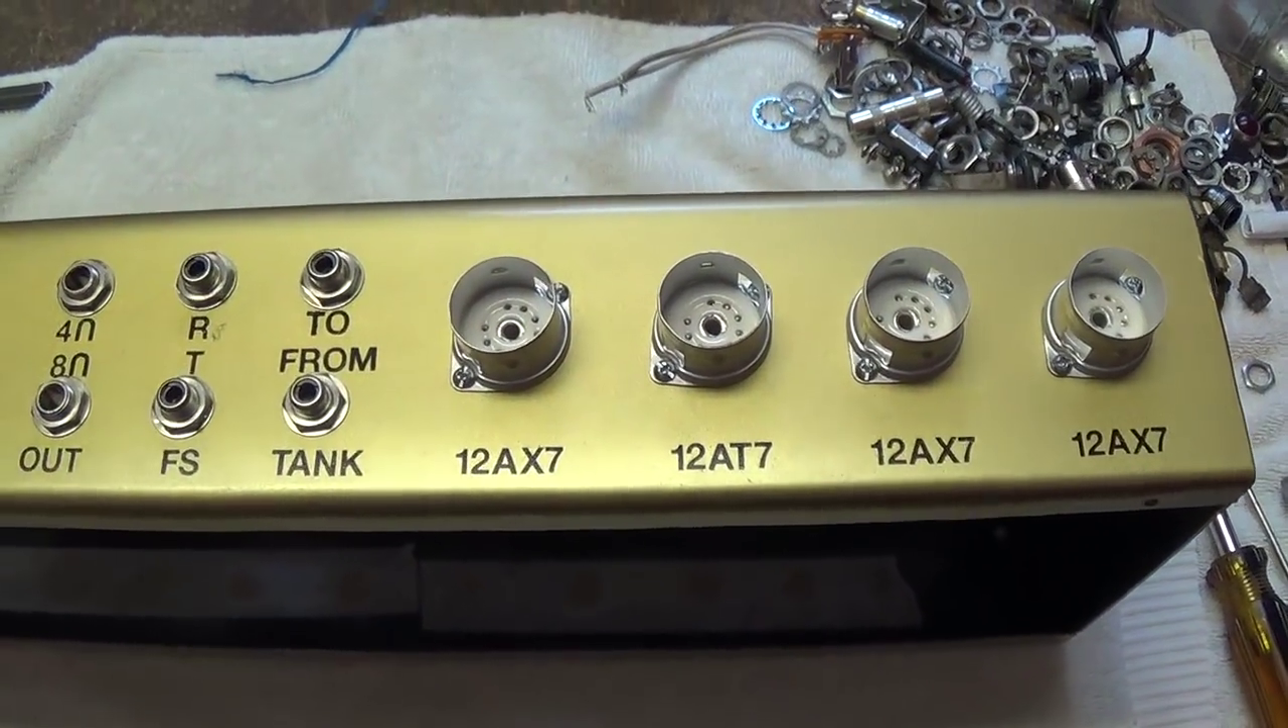Well, here's the tube side, all assembled.